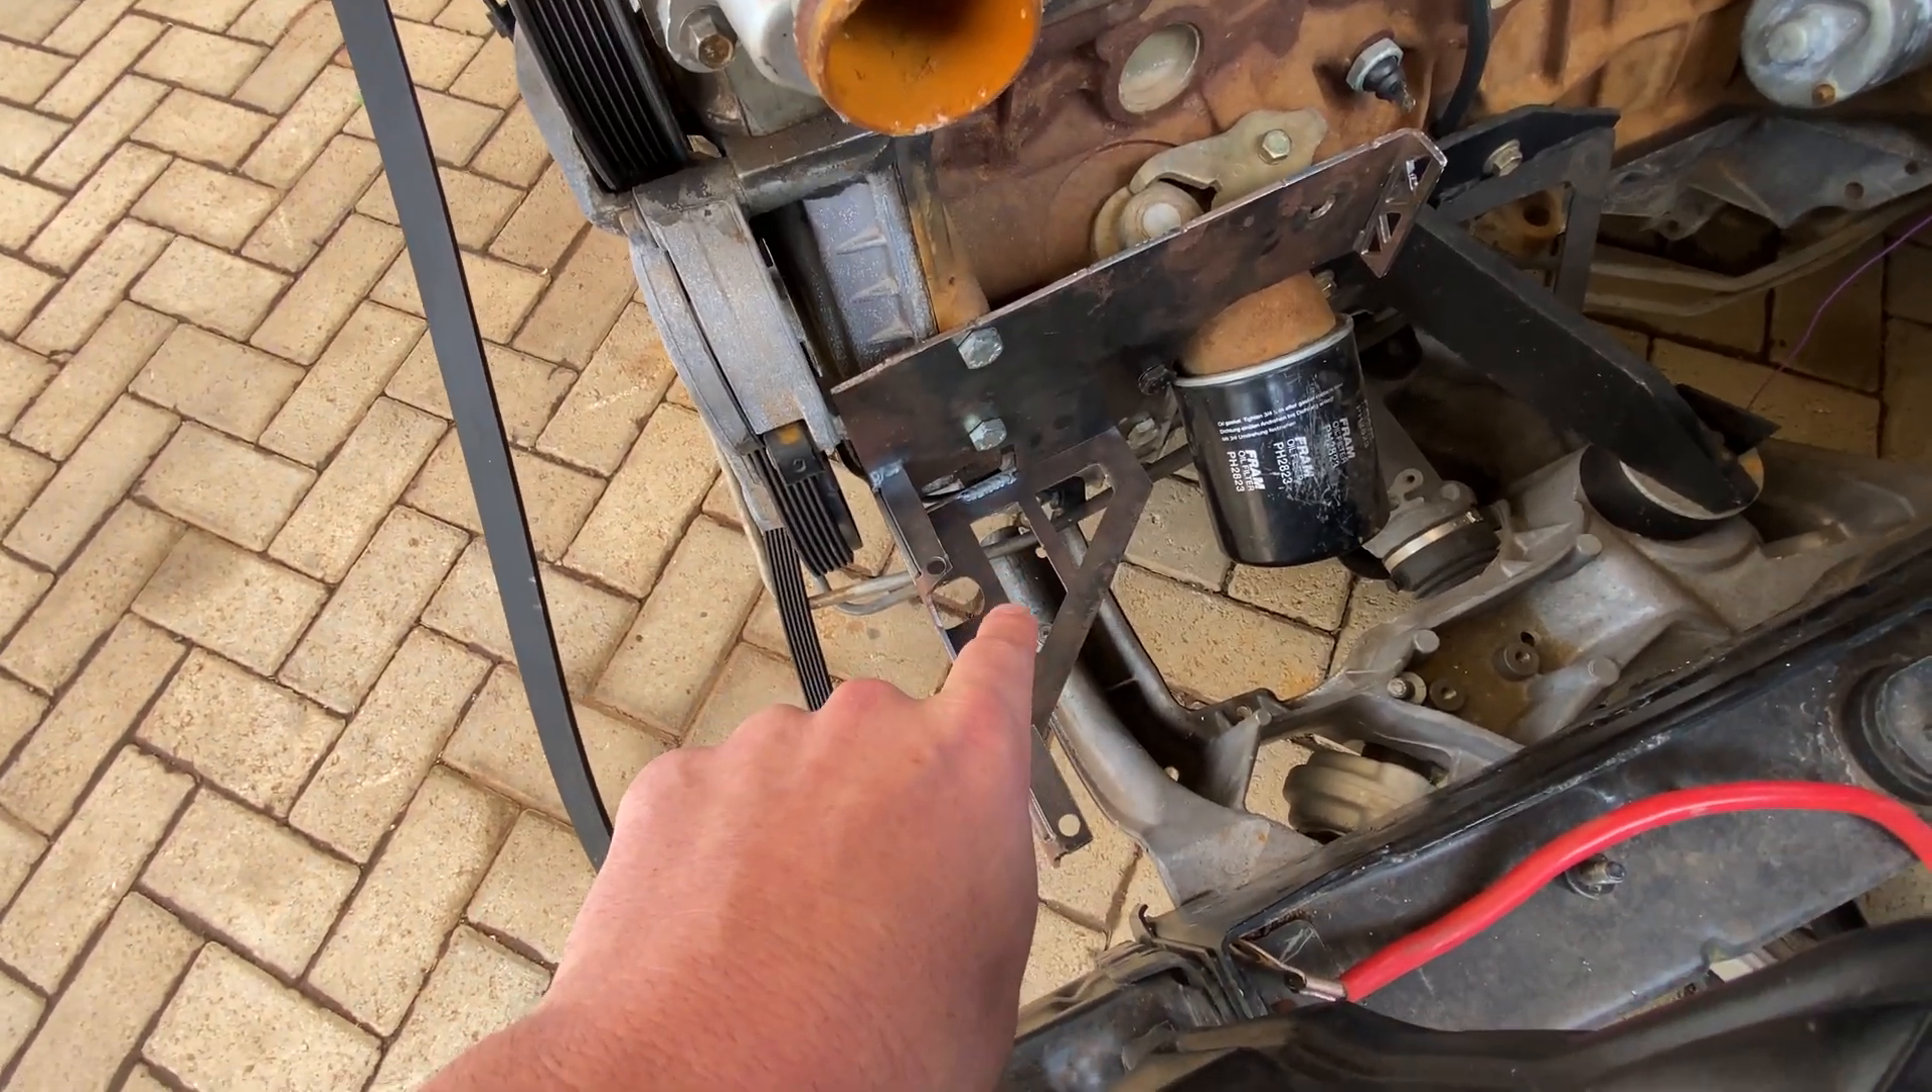Bracket is on there bolted down with five bolts onto the engine block so that is where the ac compressor used to bolt onto.